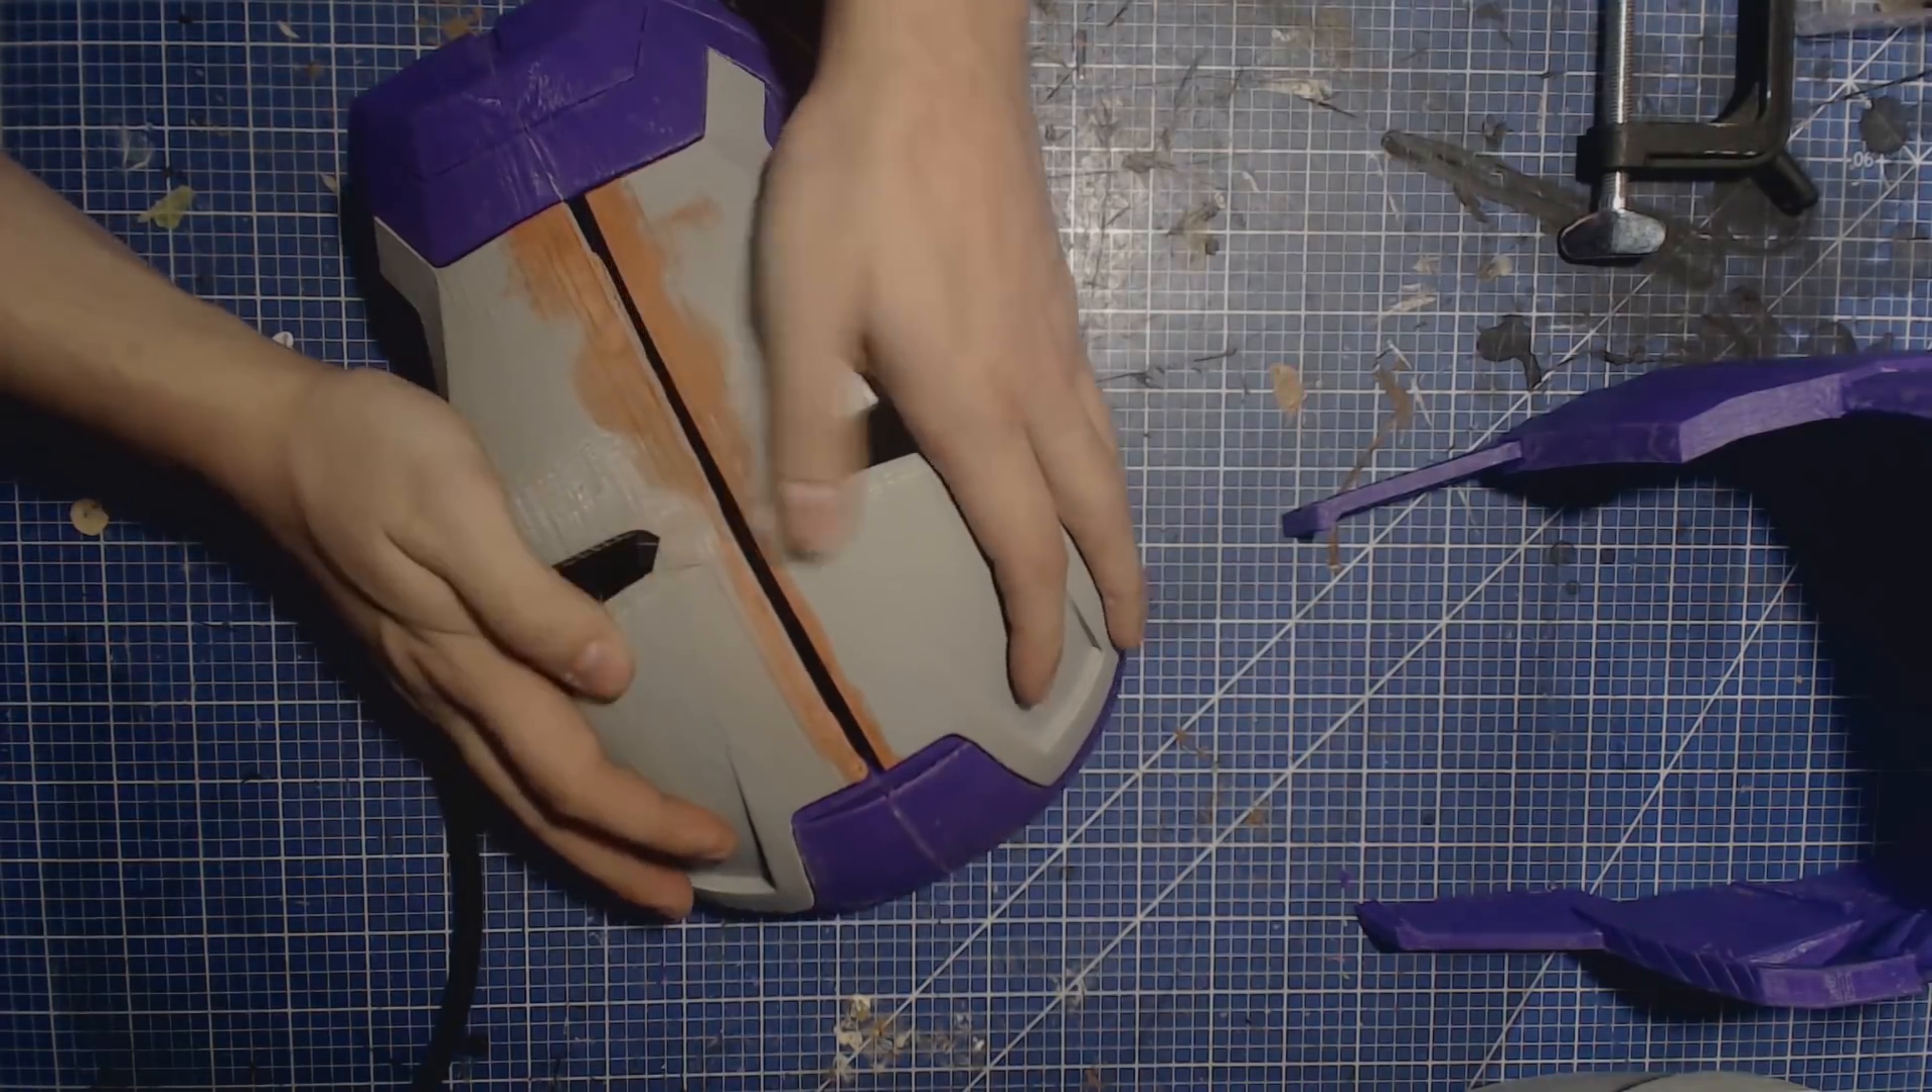Once I have all the pieces glued together, I, uh, notice something a little wonky with the mask here. Since I printed the faceplate in two halves, it seems as though, uh, one of those halves started a little high, and so there's a bit of a, a bit of a gap right down the middle here.